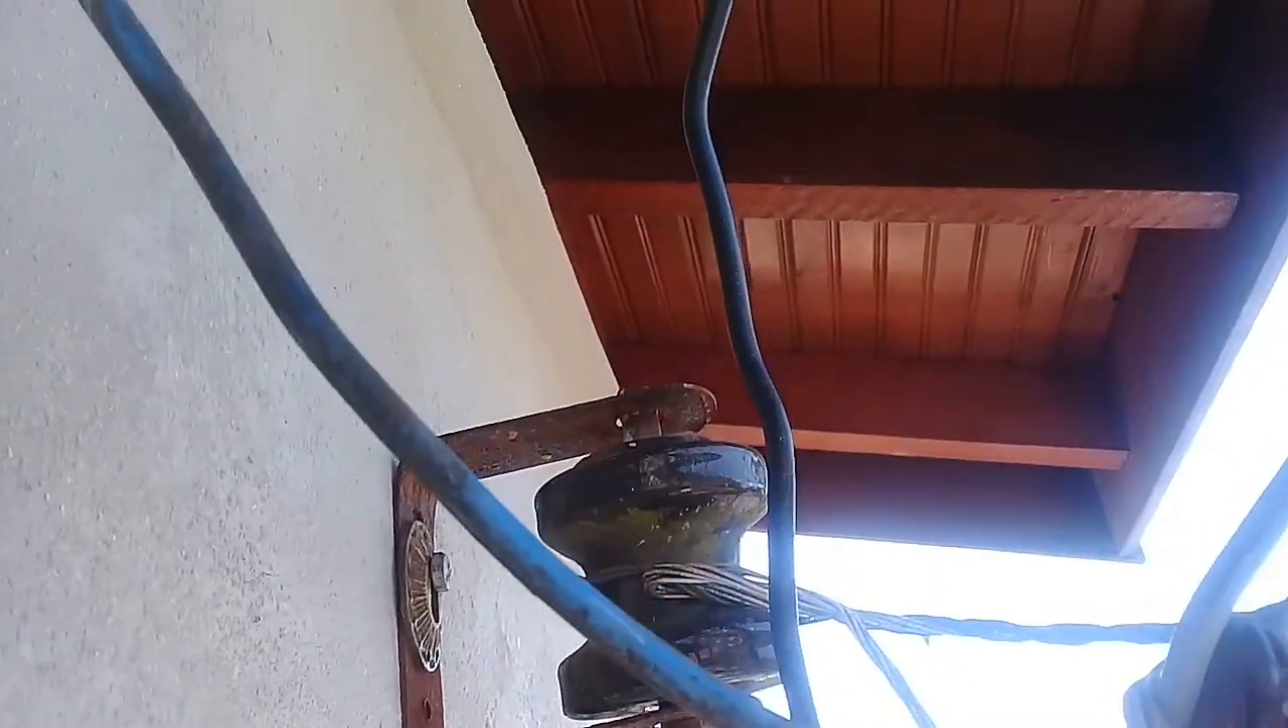Olha aí o suporte de ancoragem está na parede.